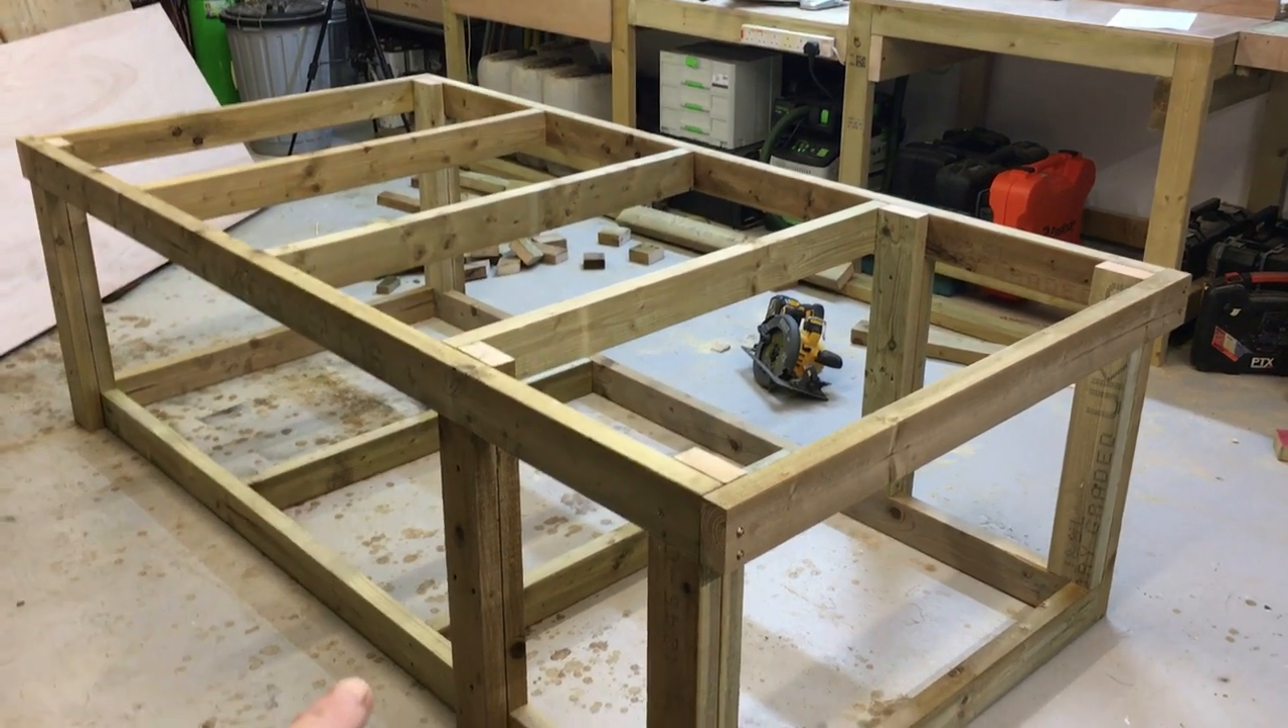Right that's all the bracing done so we've got all the bracing on the top a couple of bracers on the bottom.